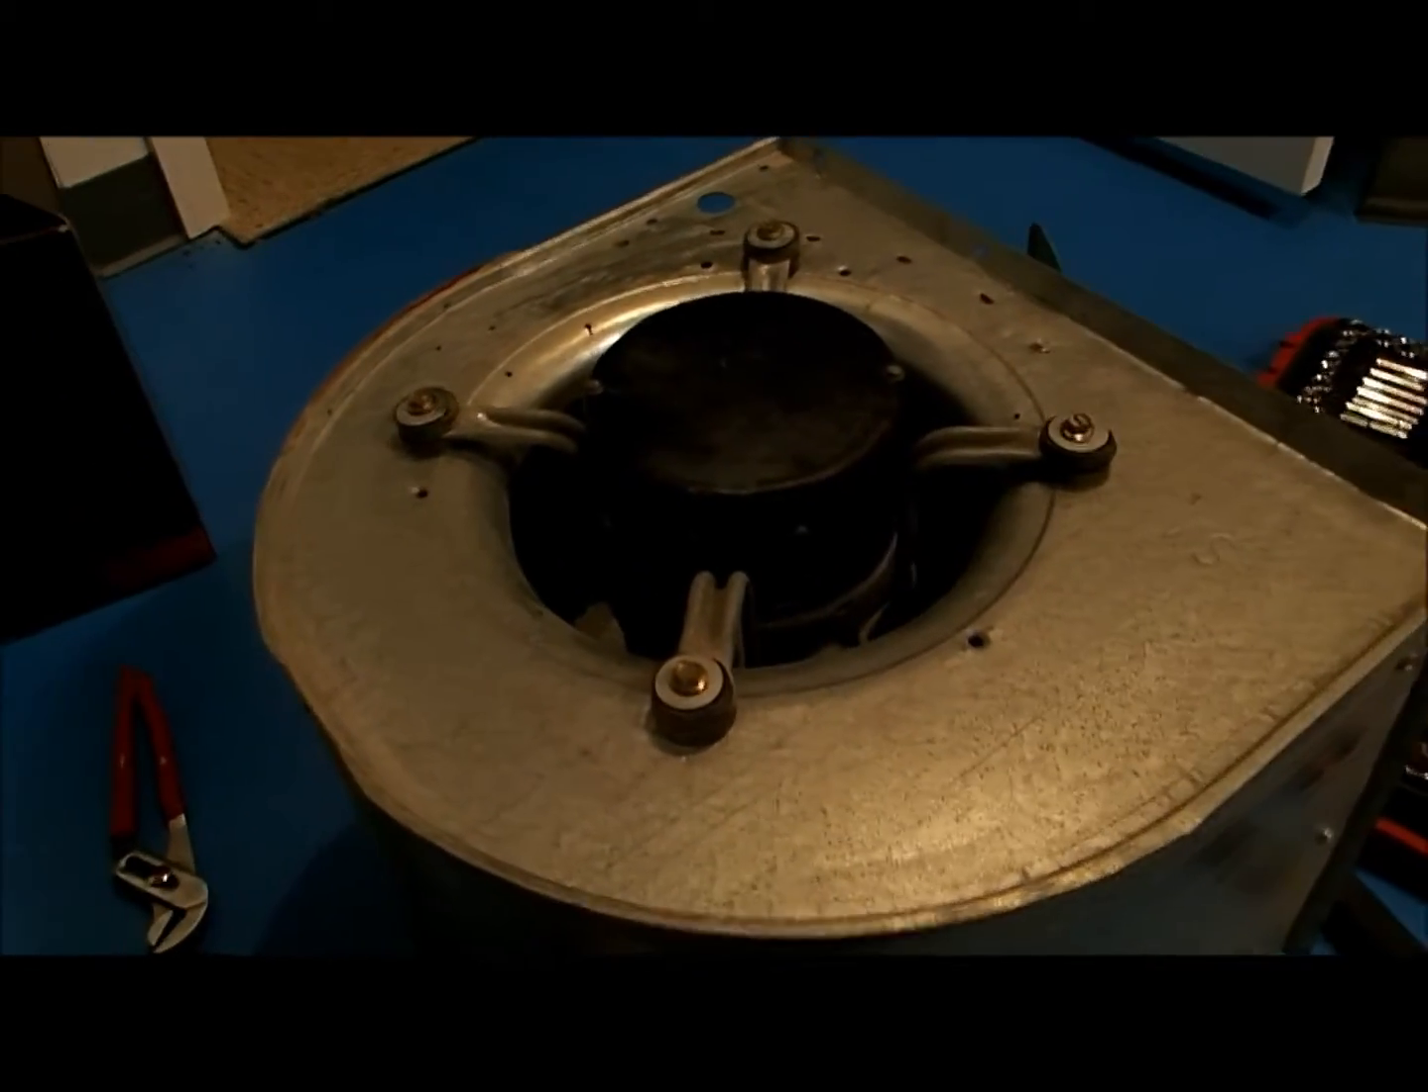So I have finally taken out the fan, the blower.